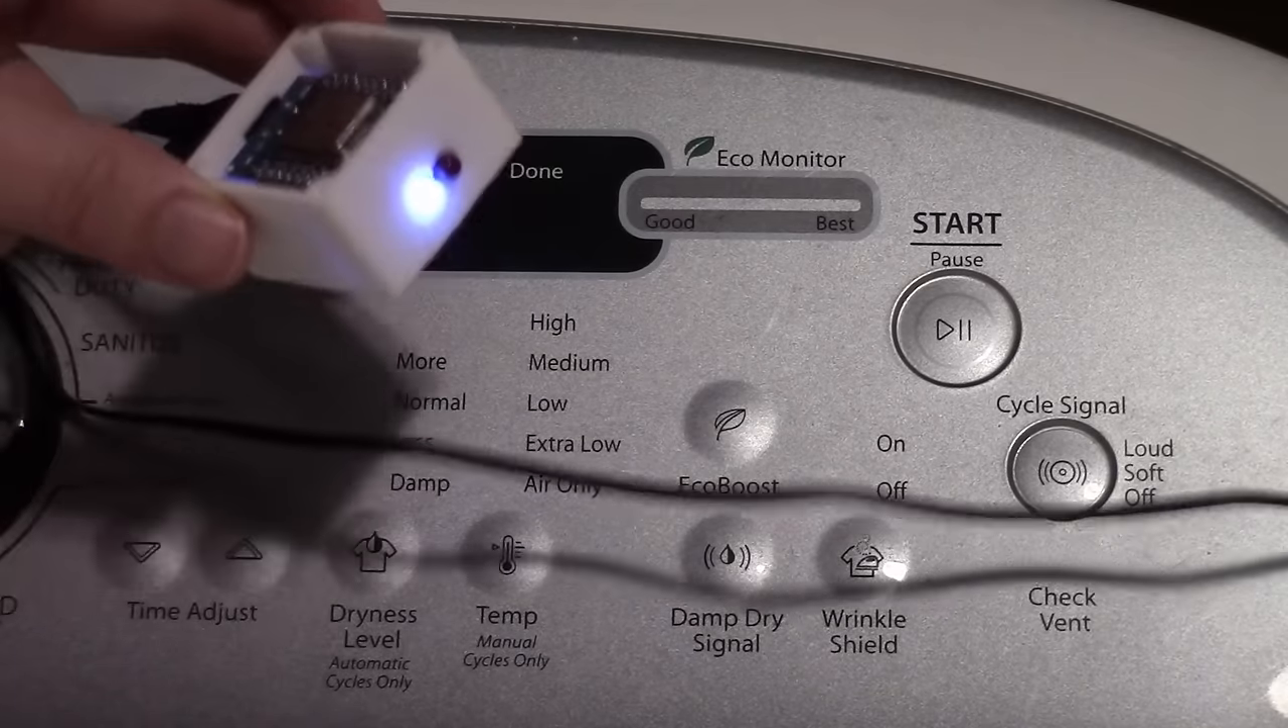As you can see, it still does not have a lid because I don't have the screws.